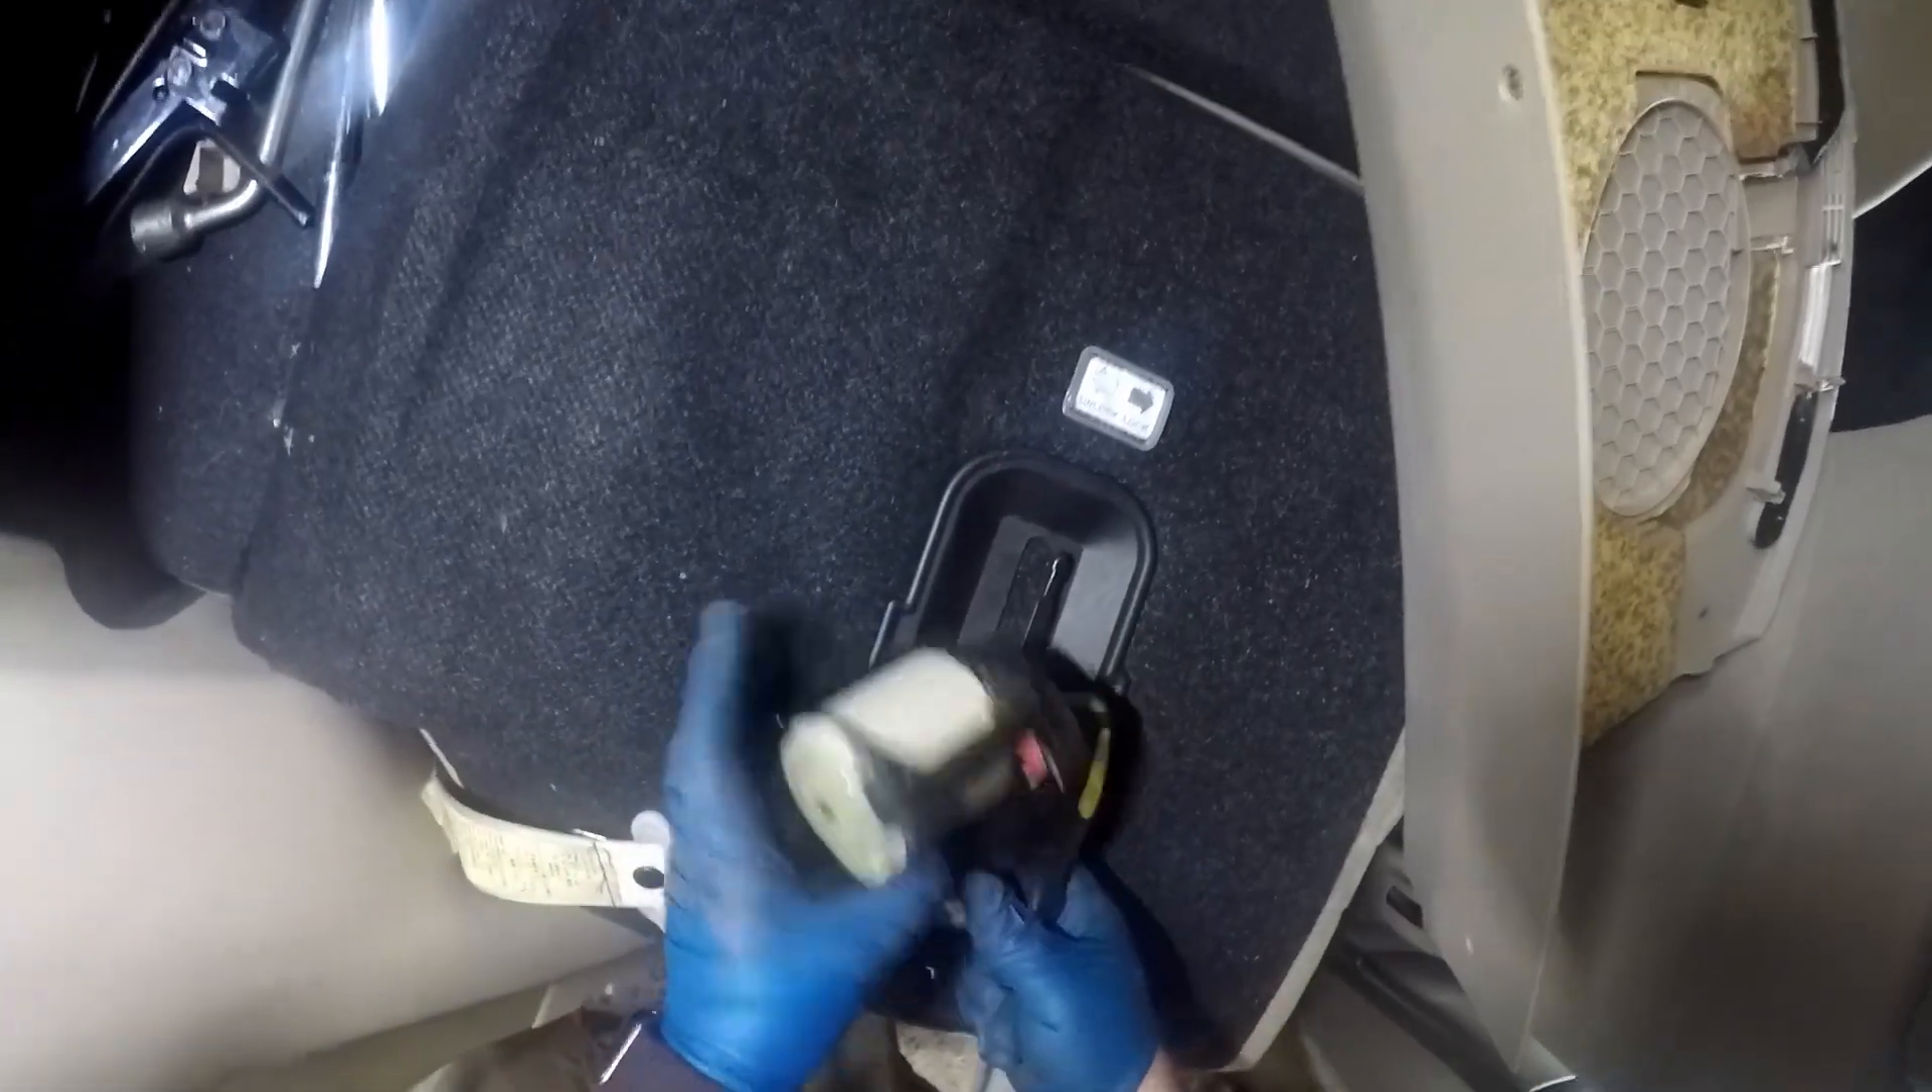We still have to get this seat belt retractor back up there.